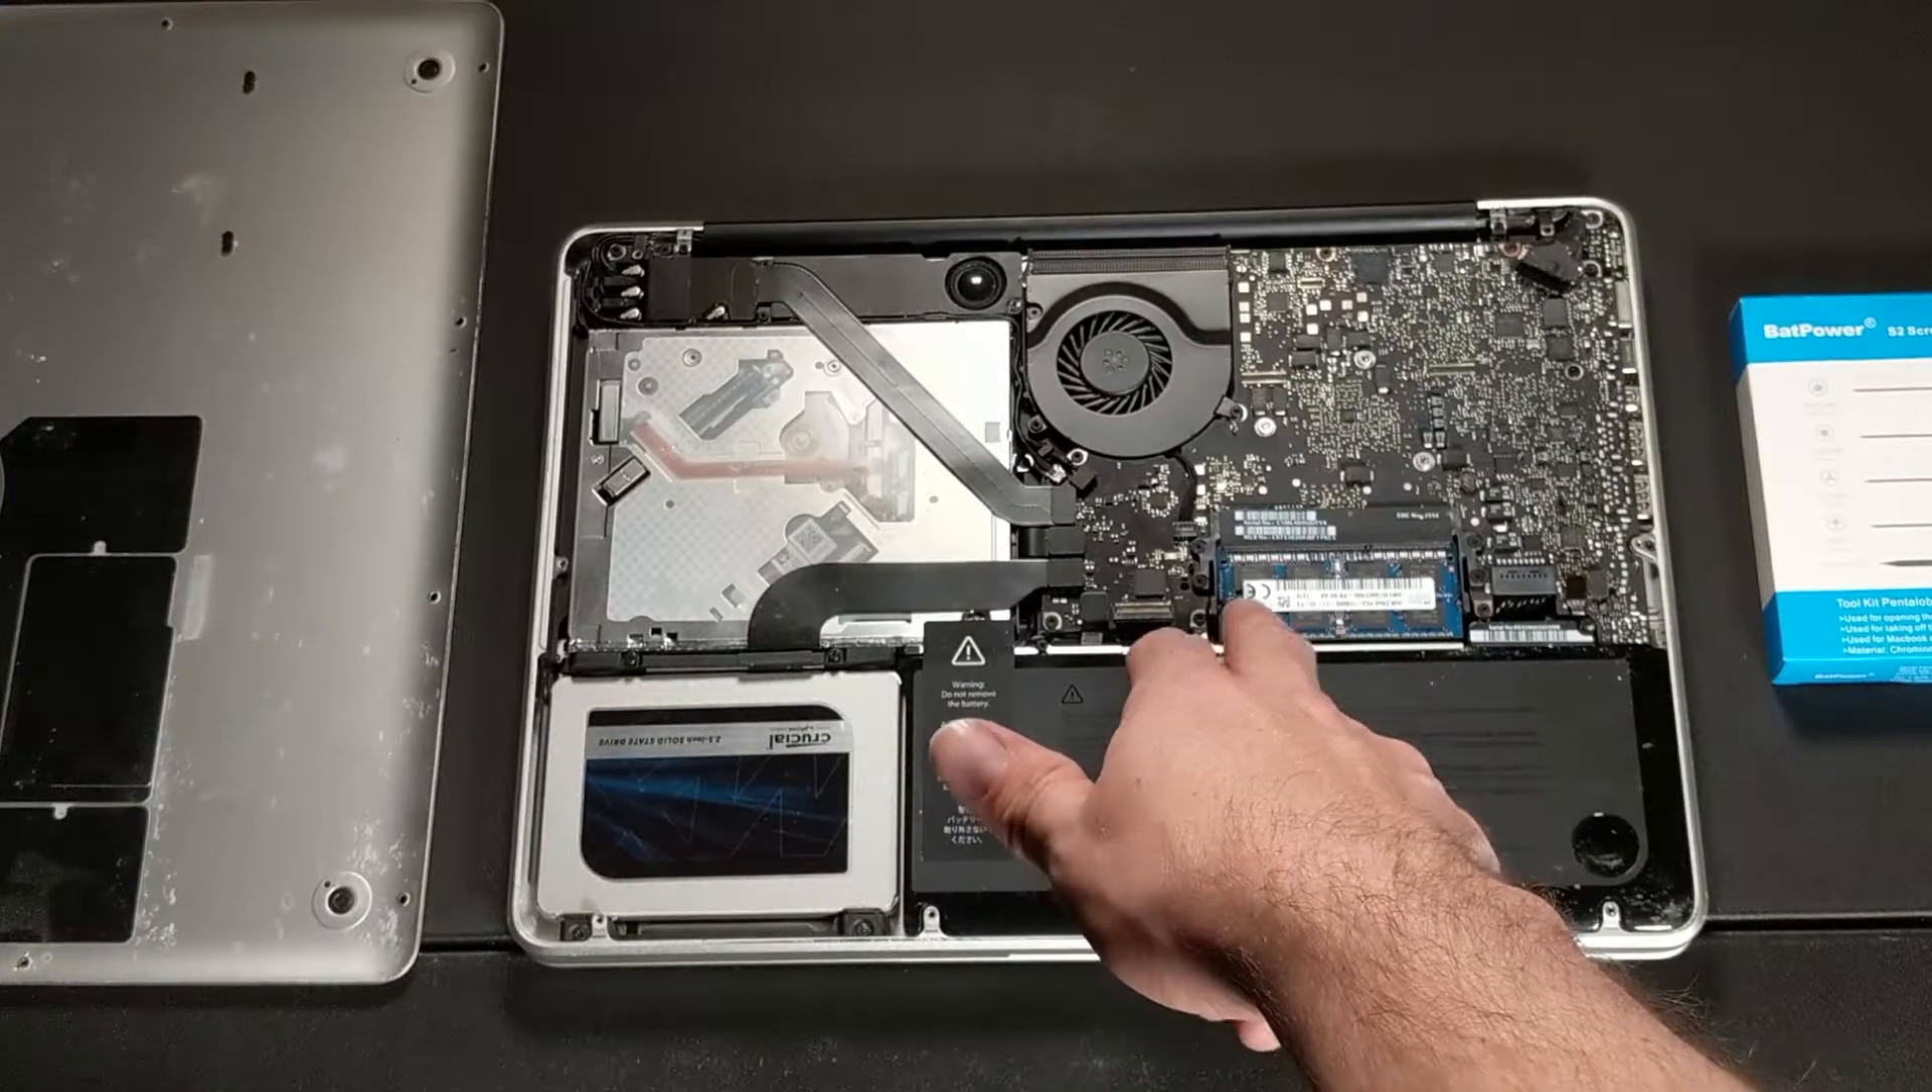We've successfully removed the back case panel to the MacBook Pro, and we actually flipped the MacBook around just so you guys can get a better angle of where the two RAM modules reside.